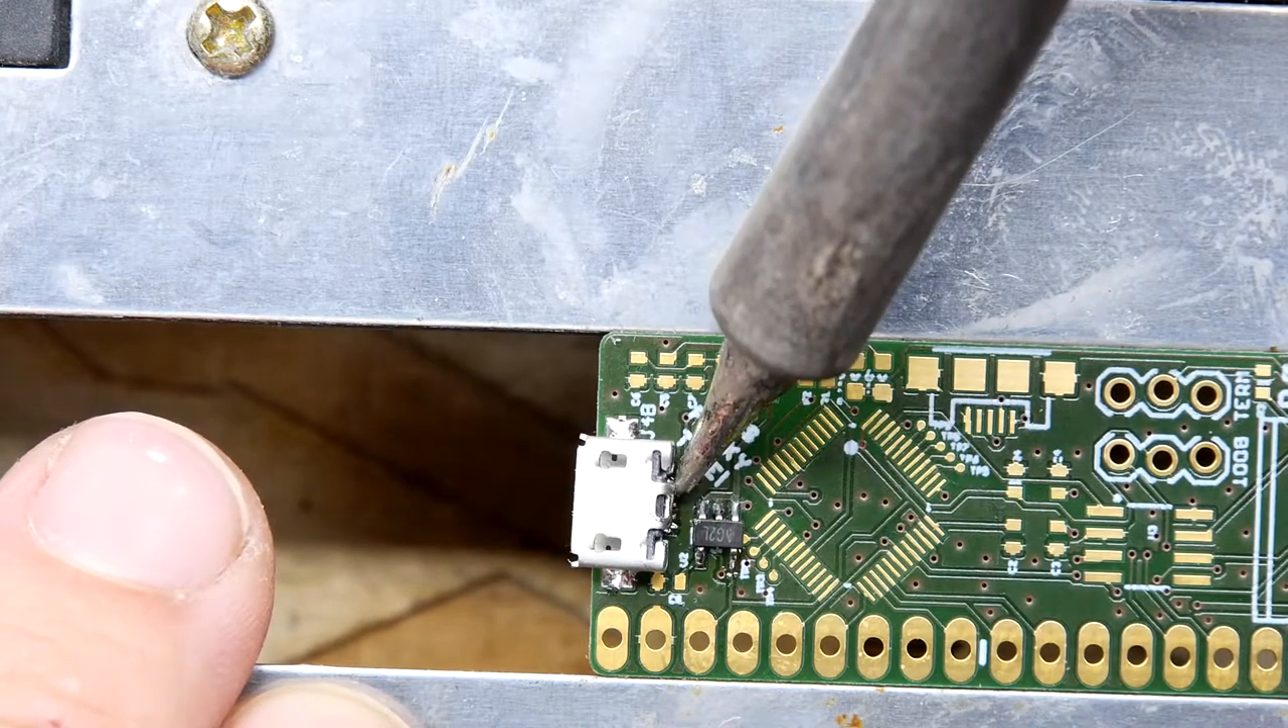So that's the USB in where it wants to be.